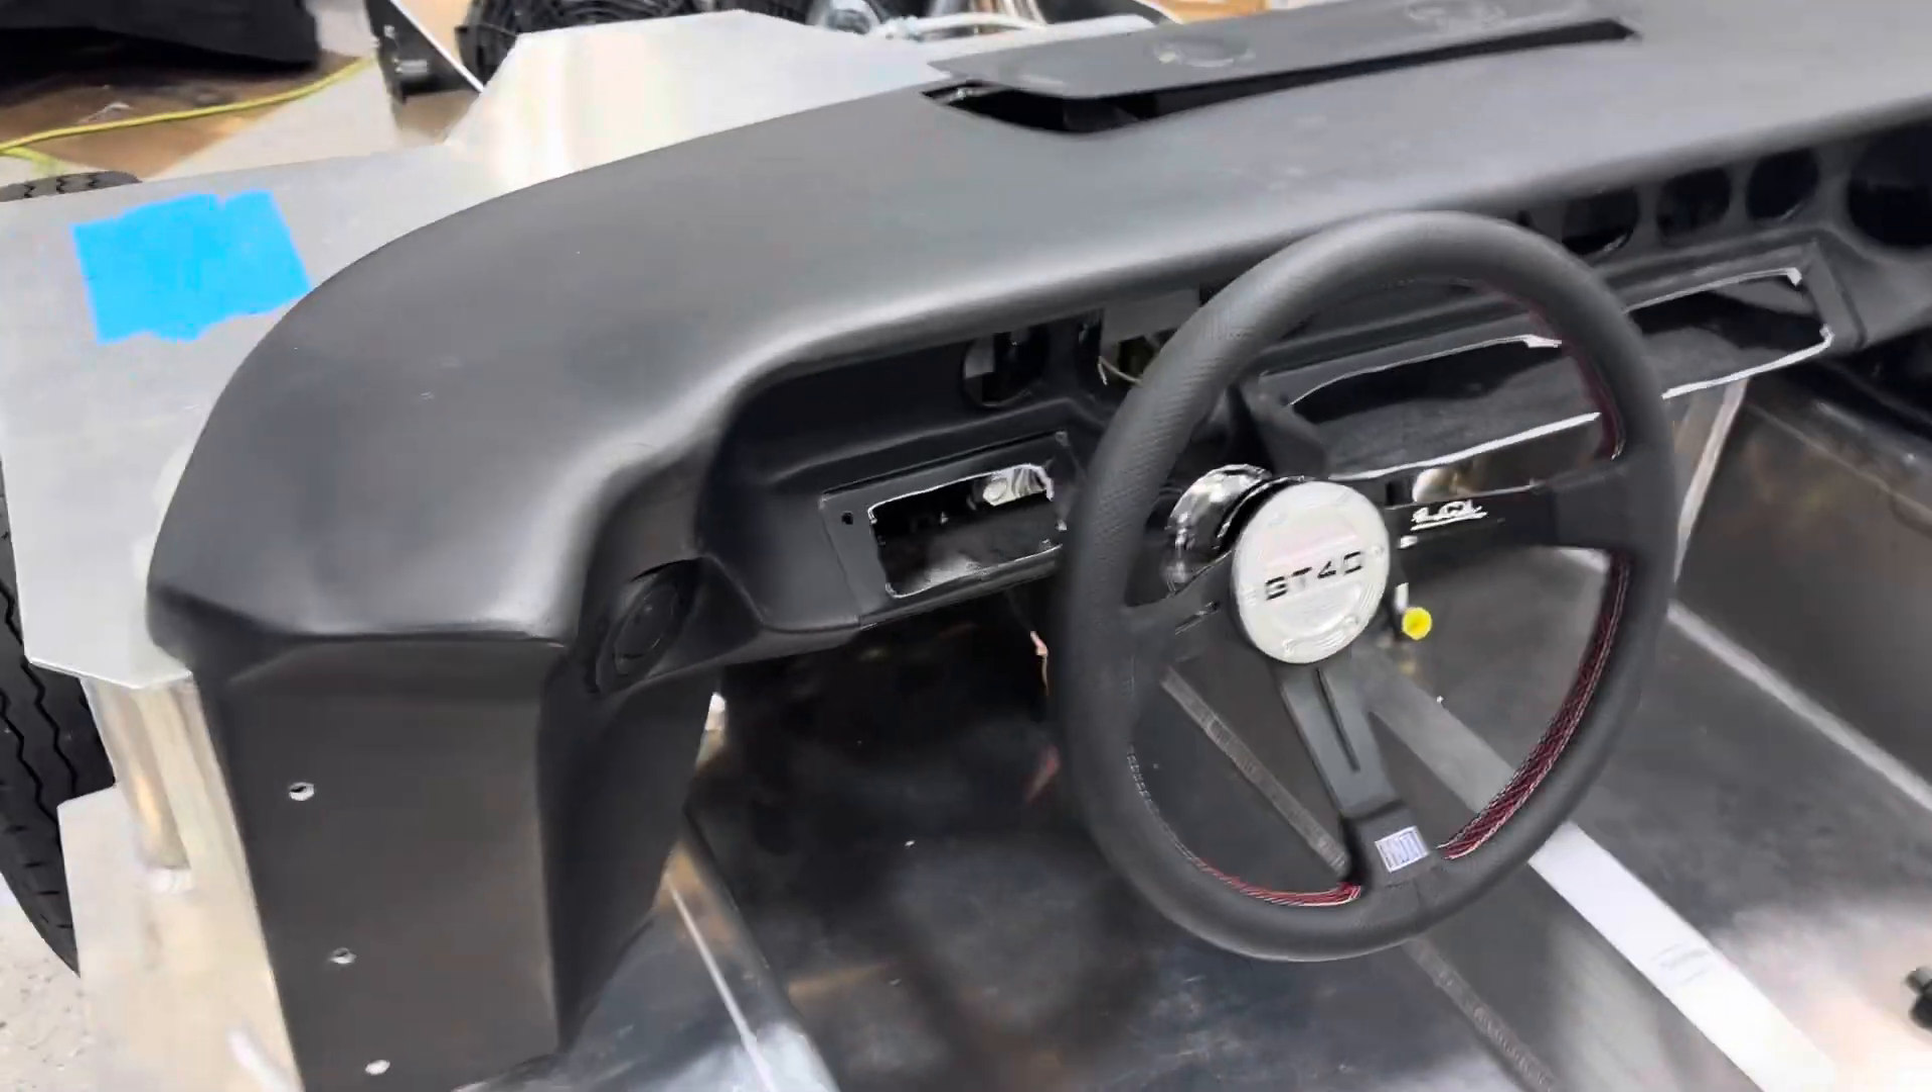Here's a follow-up with the steering wheel set in. The dash is in place where it belongs, left and right.